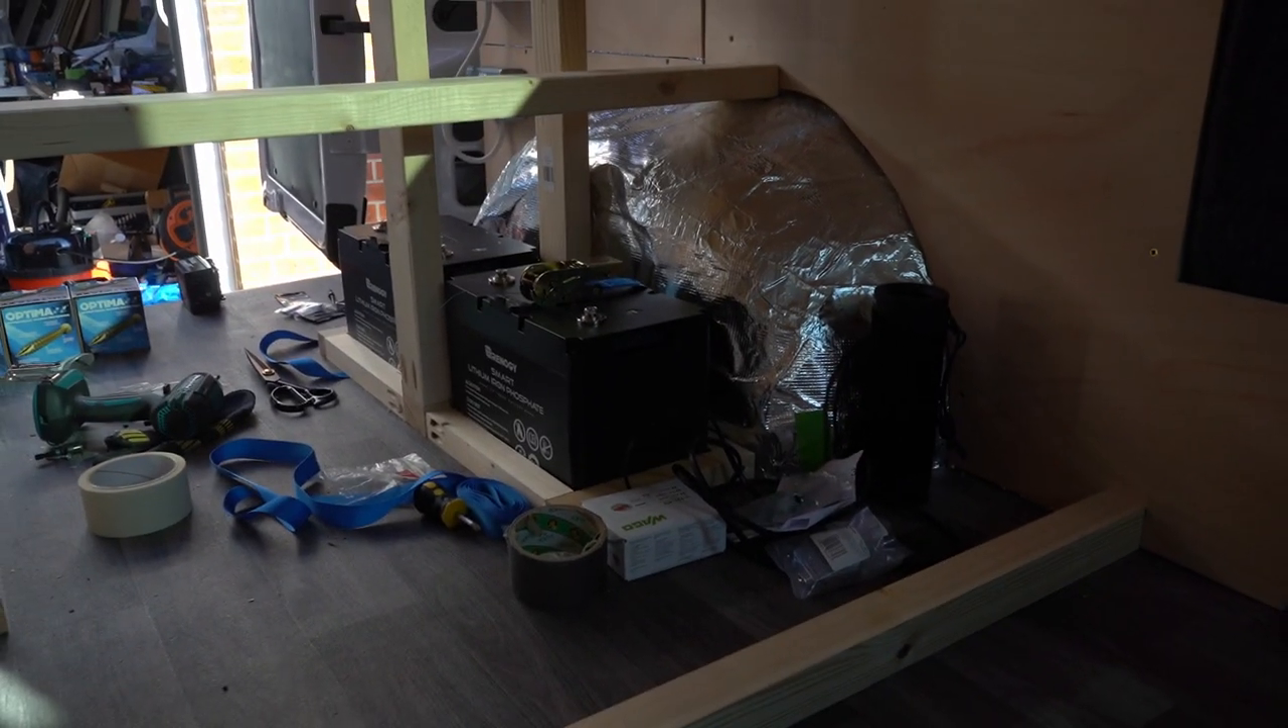So as I said before that's going to be boxed in and then over this side the batteries are in place.